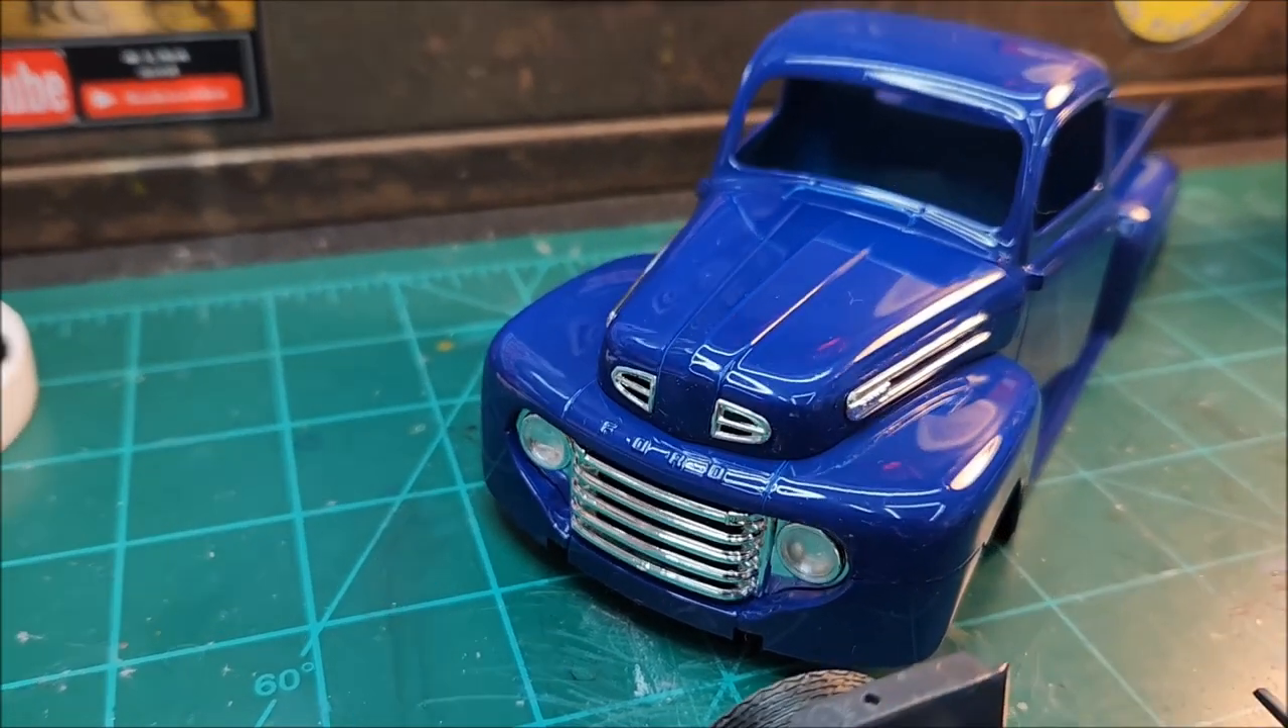I got the front grill installed with the headlights and the chrome pieces uh on the hood there and in the front and on the side.